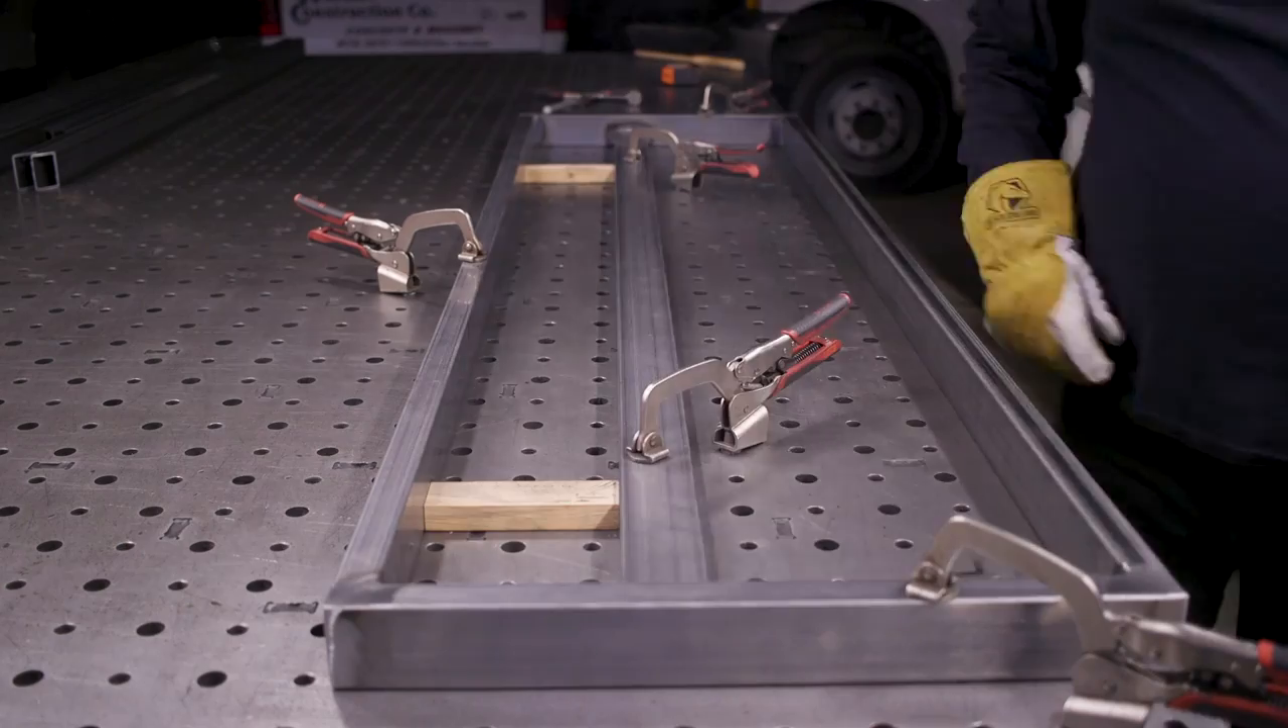All right, so what we're doing, if you take notice, I've got the 1x2 rectangular tubing on the outside frame standing up on end. On the inside, I've got the 1x2 laying flat and there's reasons for that.